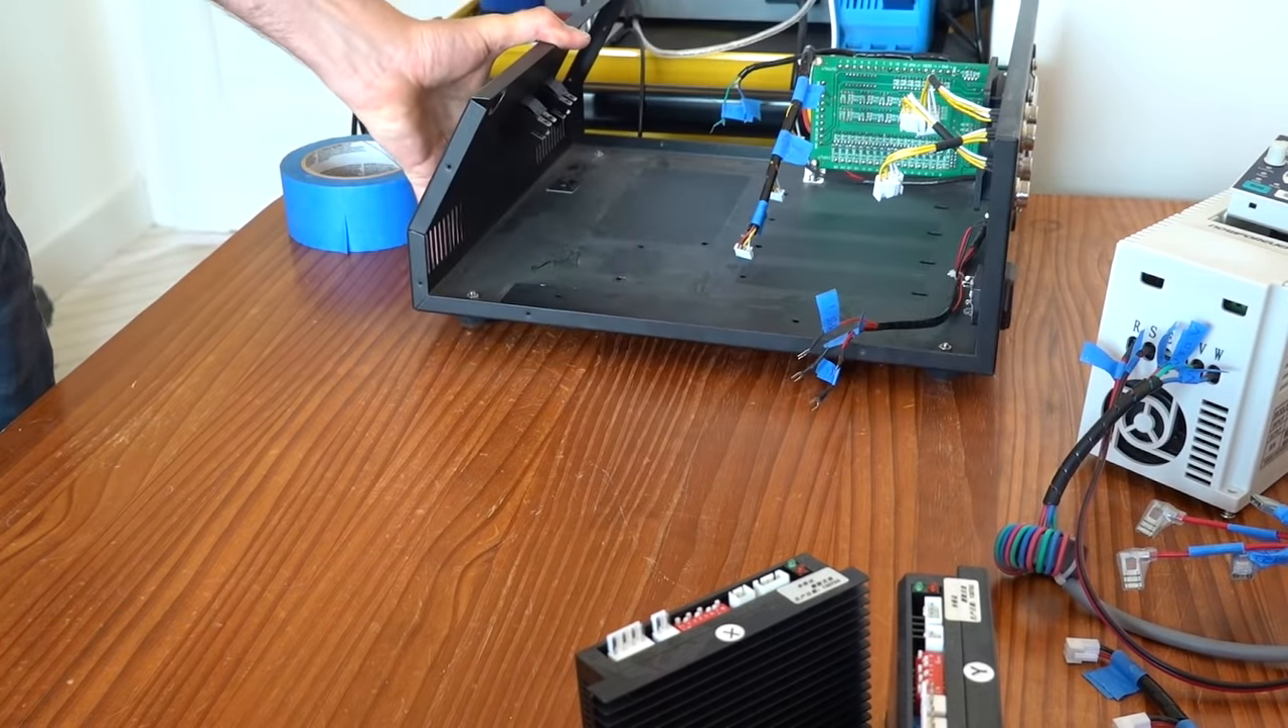The only thing left in the old control box is the Mach3 interface card which is no longer needed.